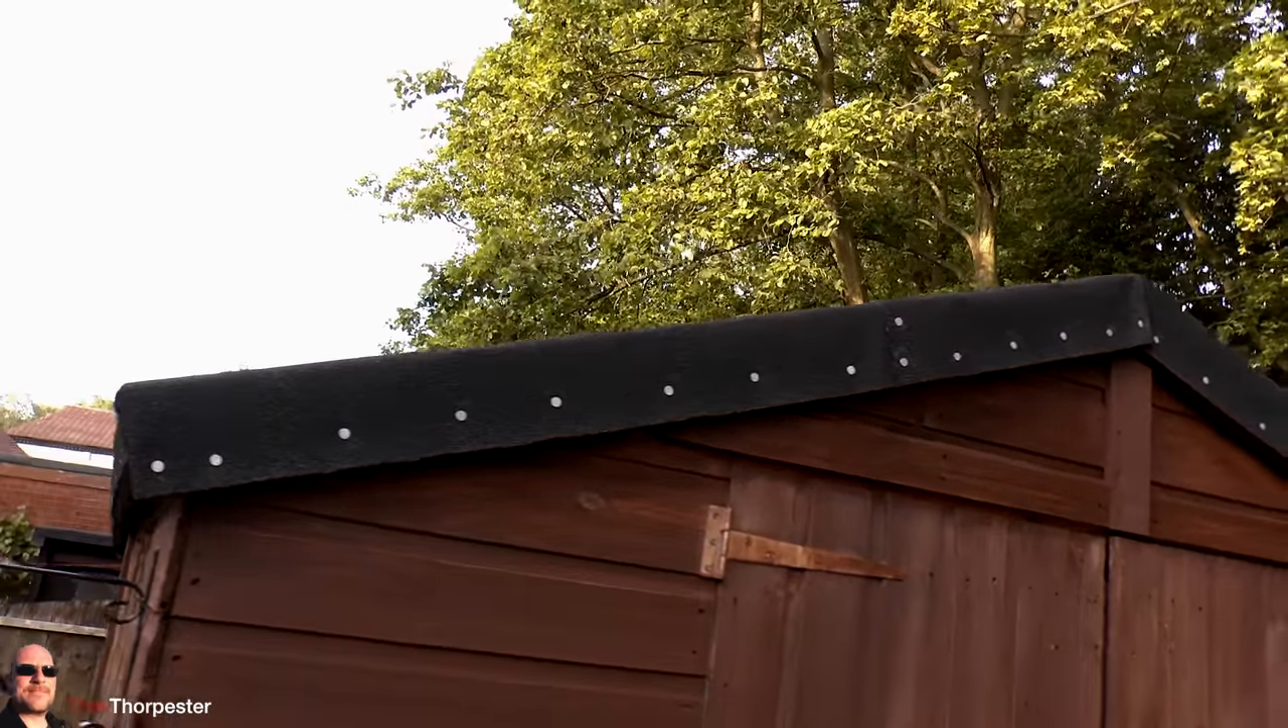Once both sides were stuck firmly, I then went around just like underneath and popped in every six inches some more clout nails to make sure it was as secure as possible.